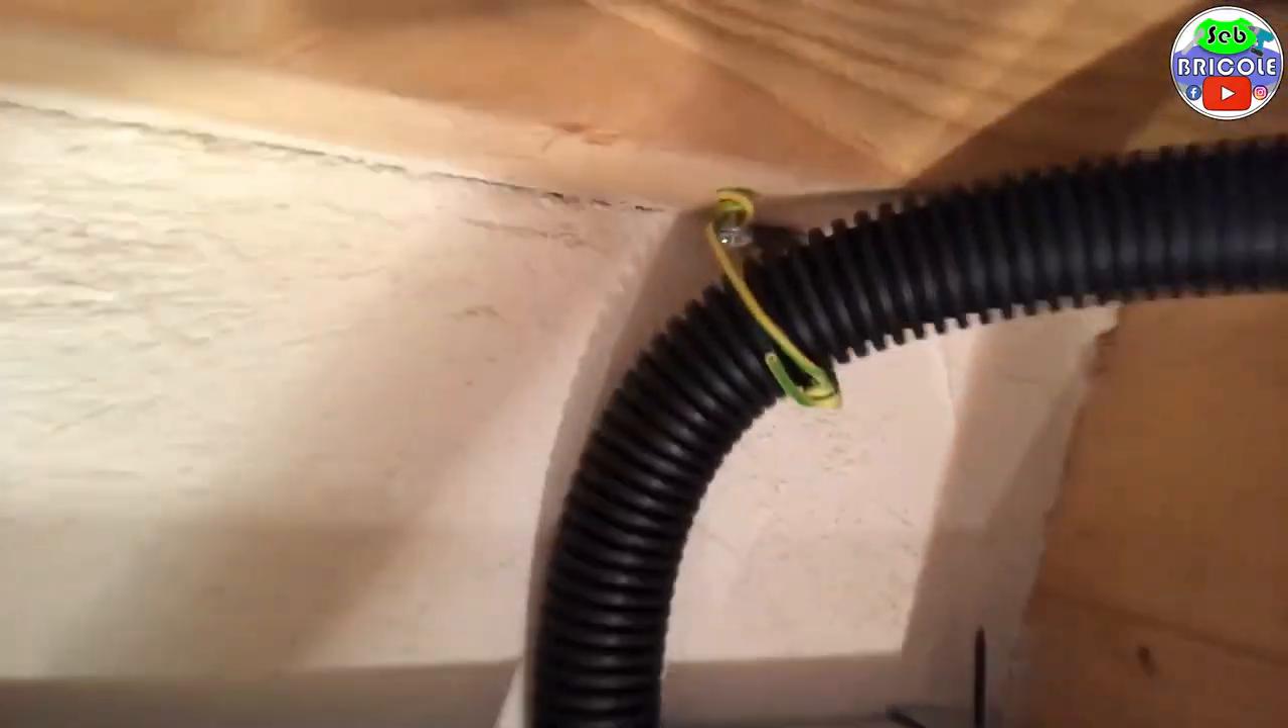J'ai attaché la gaine Ça évite de mettre des colliers.